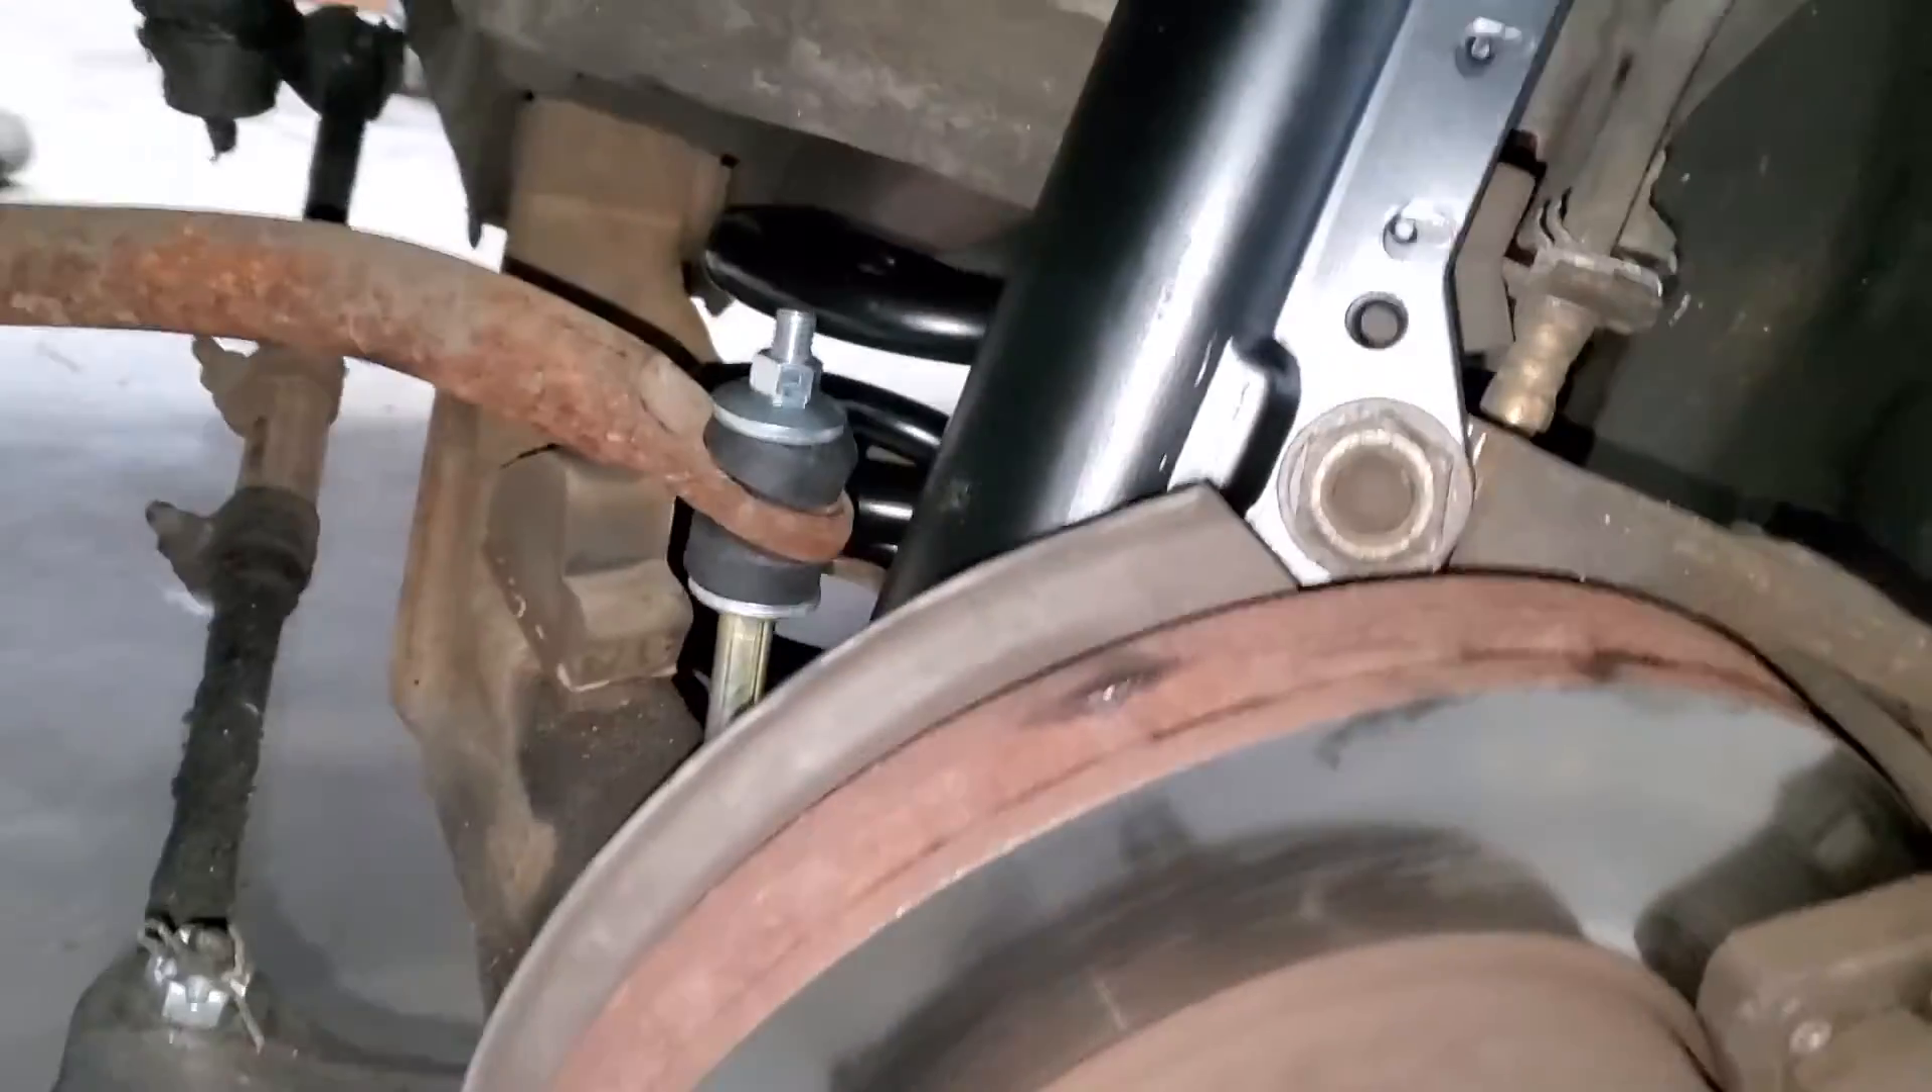Alright, so we are officially done up front. You can see we got the shock in there.